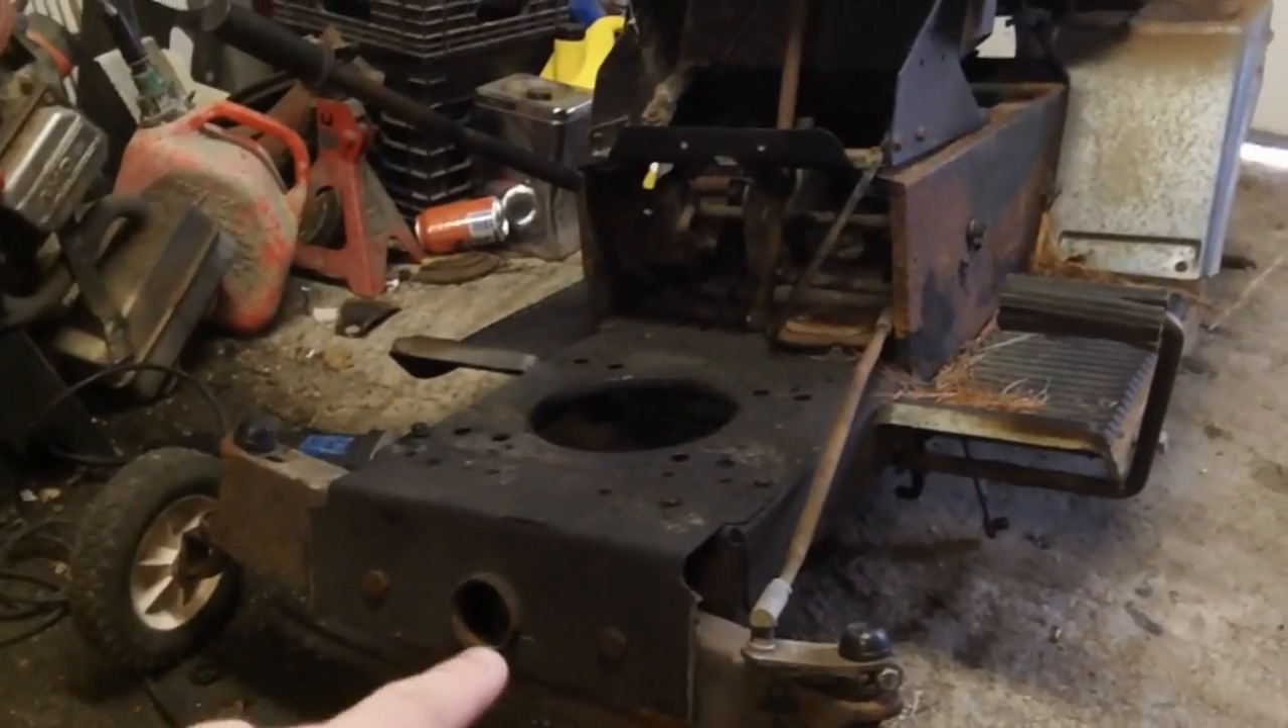So as you can see, we've got the whole hood assembly off of the tractor.